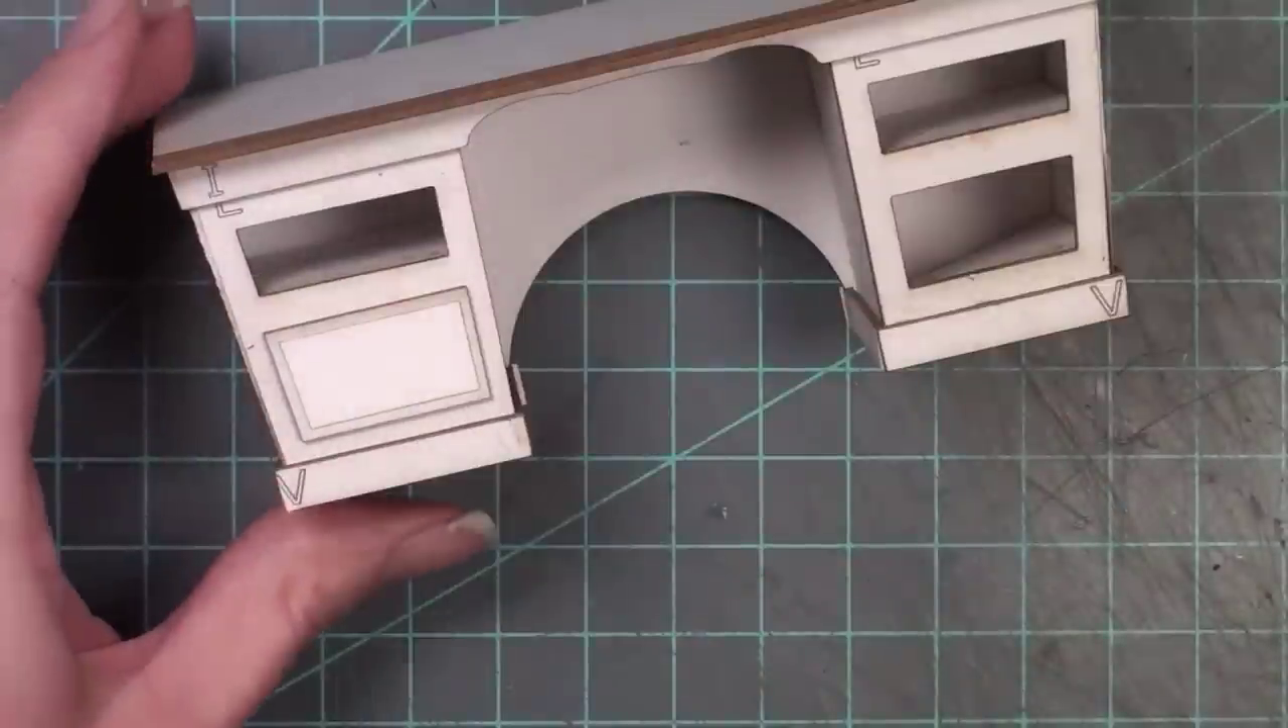And now that we have the trim pieces on the top and the bottom you can kind of see how the drawers fit in and everything looks like it should is made to be there I think at least.